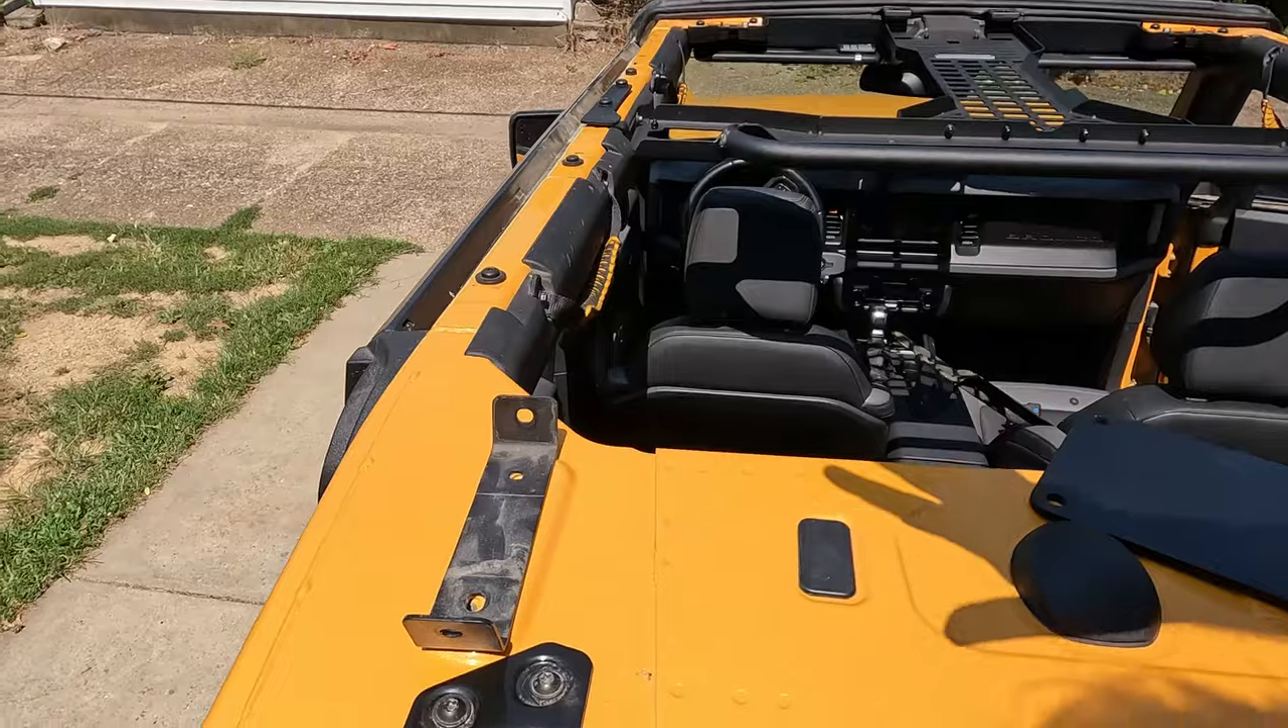Now I actually have the entire top off right now.